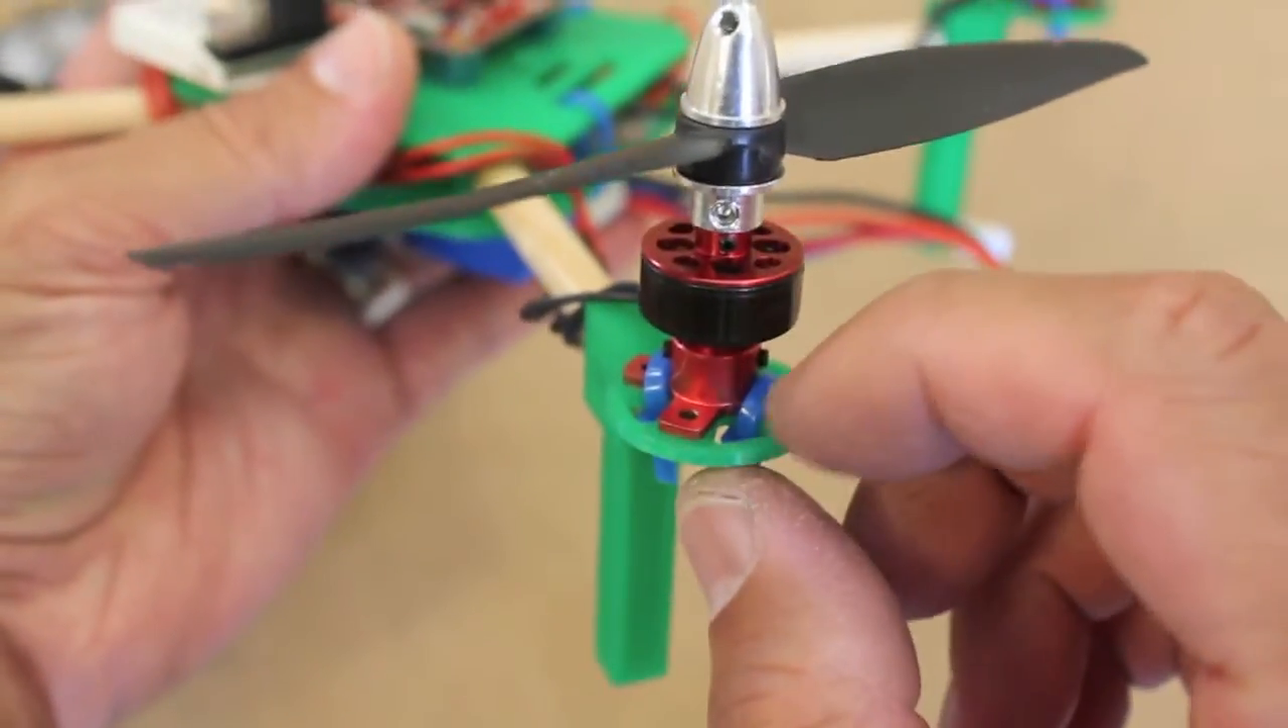I have zip ties holding these guys on just because I don't have the proper bolts yet.